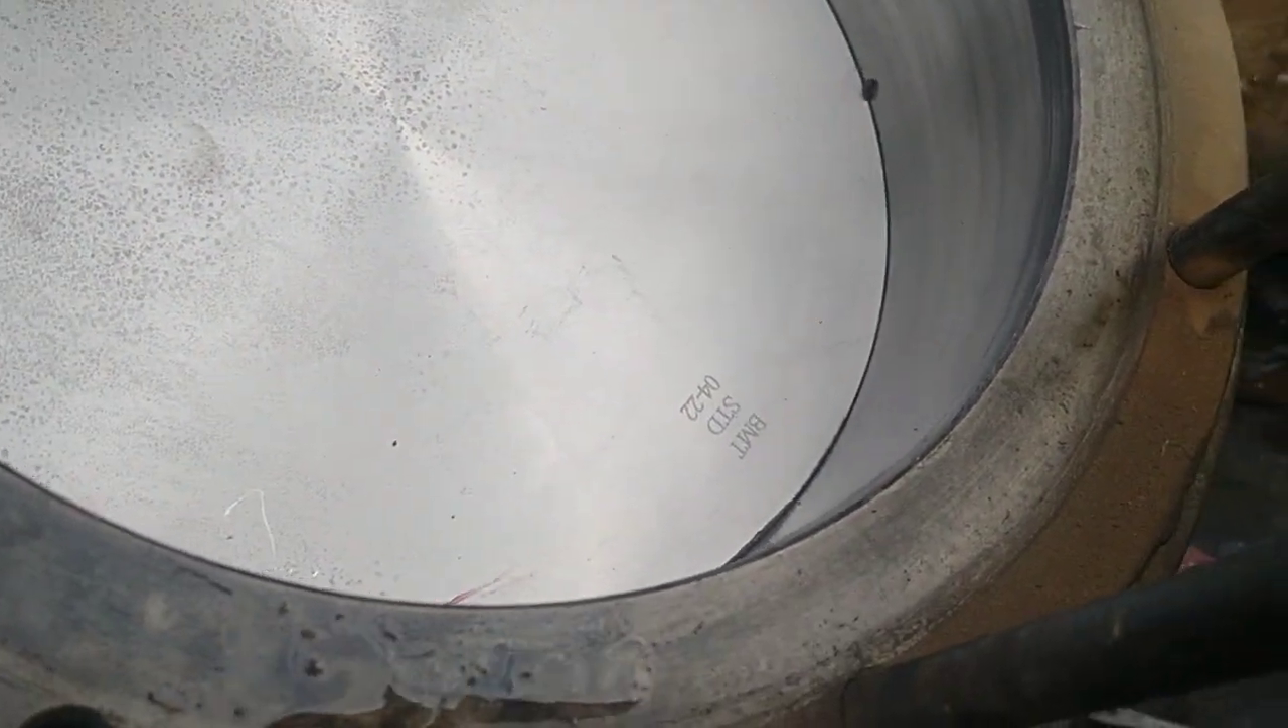यहां पर देखिए इसमें पिश्टन फिट हो गया है हमारा।